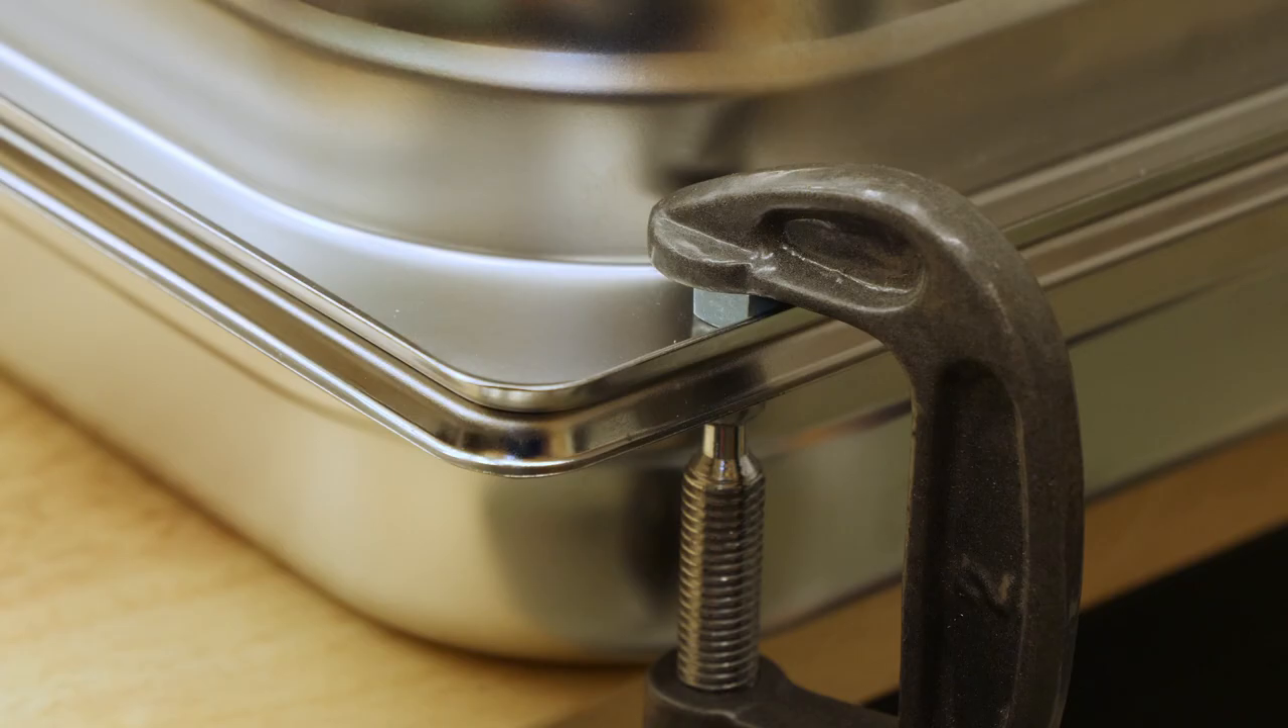In order to drill the holes for the legs, I've got the two halves of my oven clamped together with these clamps. Just to hold them in place, I've got them all lined up.